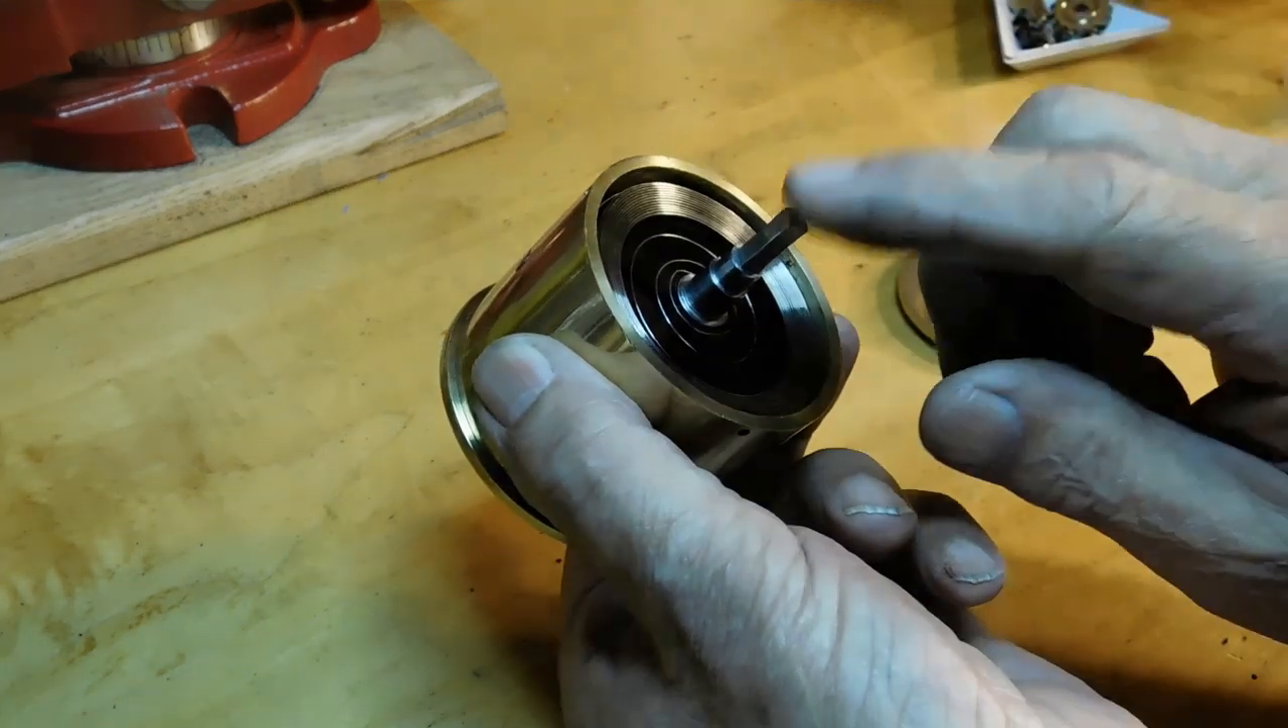And now you can see the arbor in place with the spring in there.